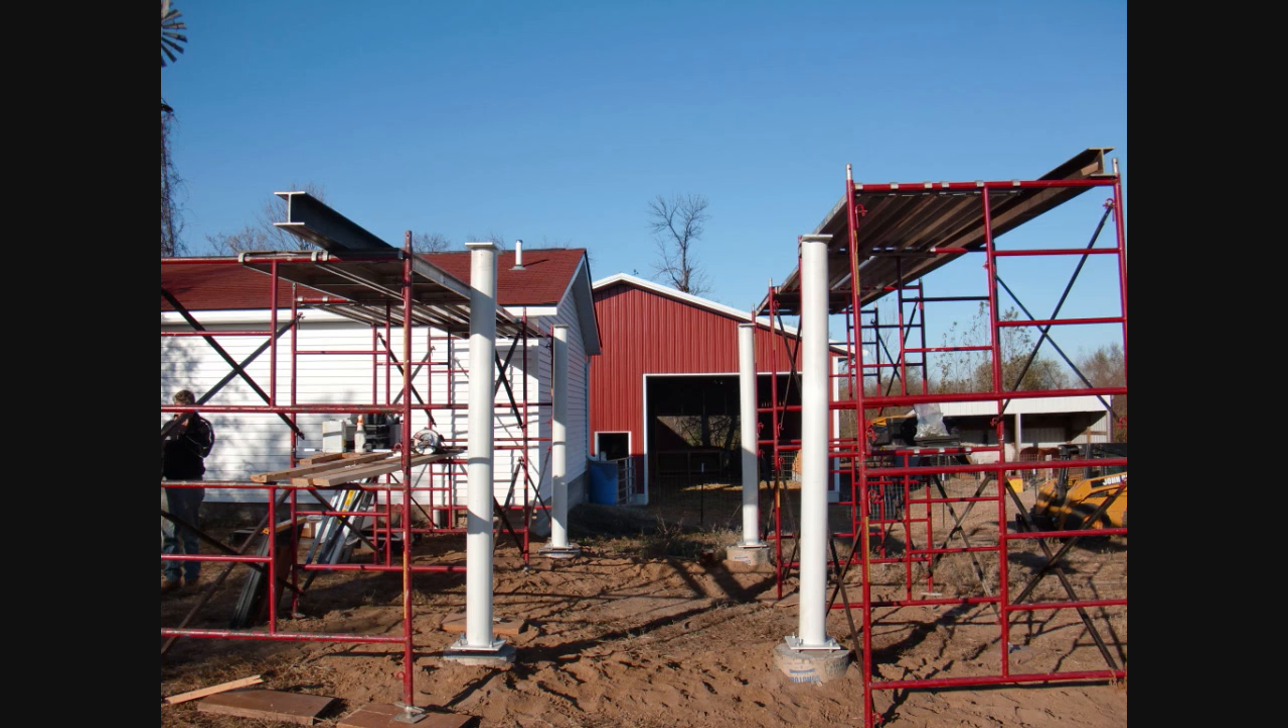As you can see in this picture here the pillars have already been installed.